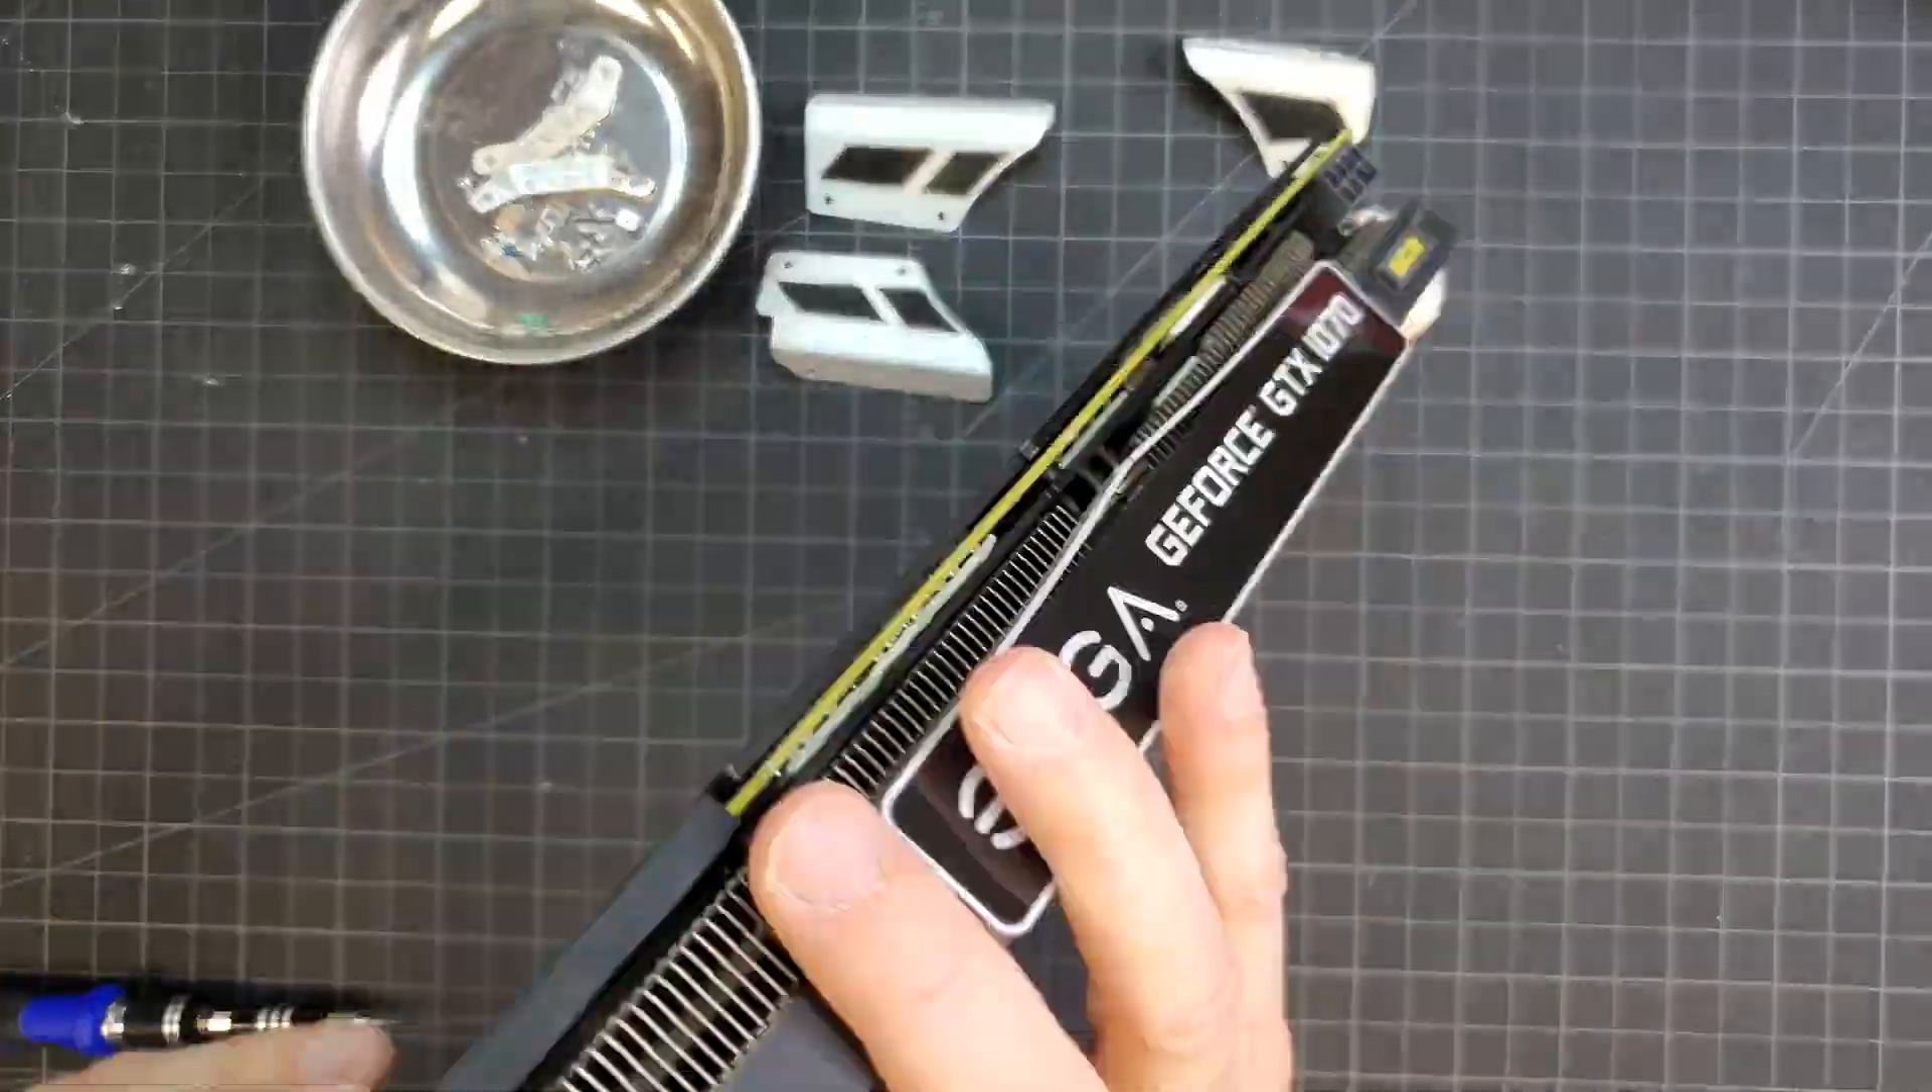I took off most of the chrome accents on the graphics card to wrap them.